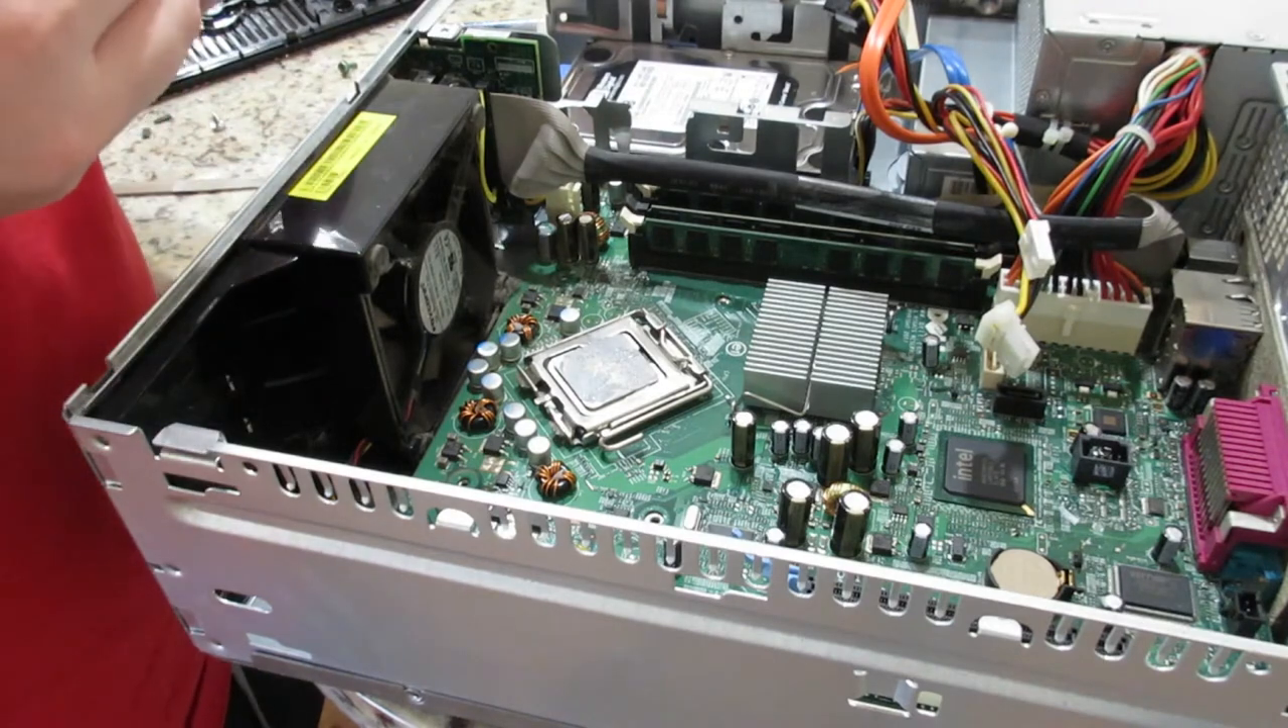I took off the CPU cooler right here.